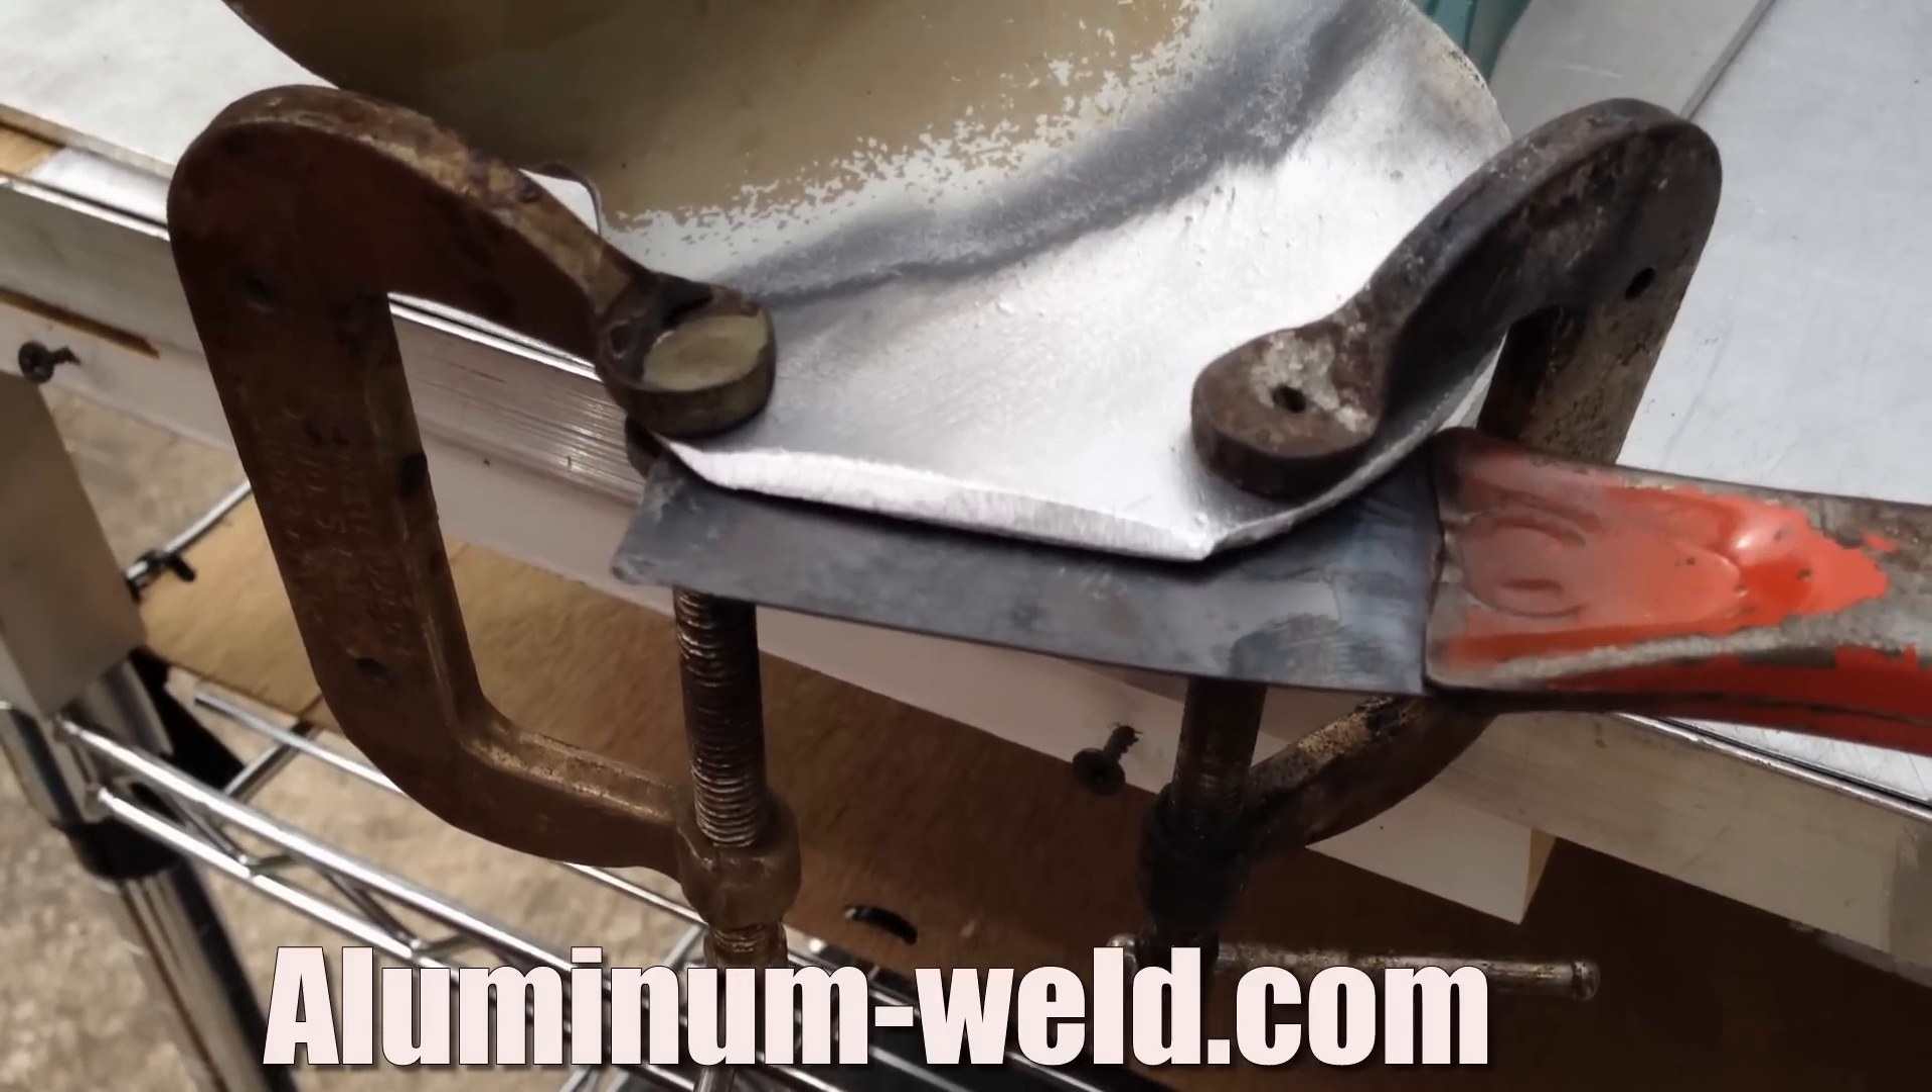Now I've also clamped just a regular steel scraper.